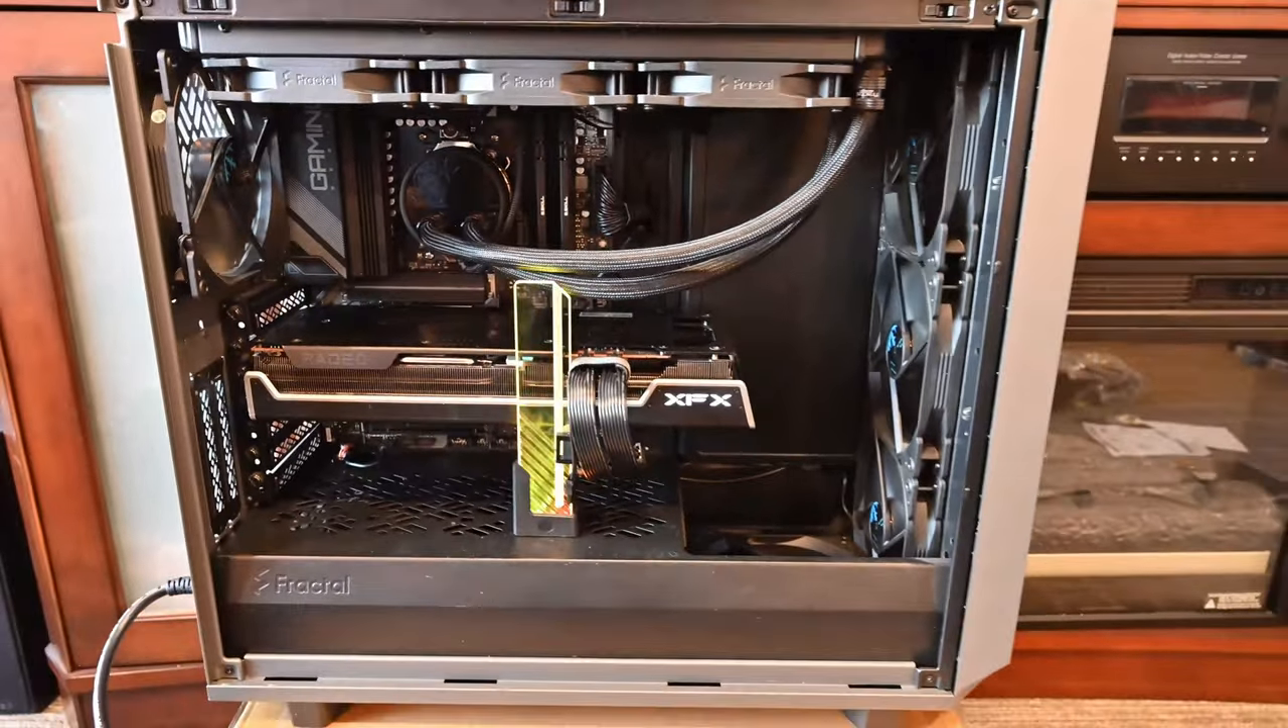But that is the case all built or computer all built put together there.